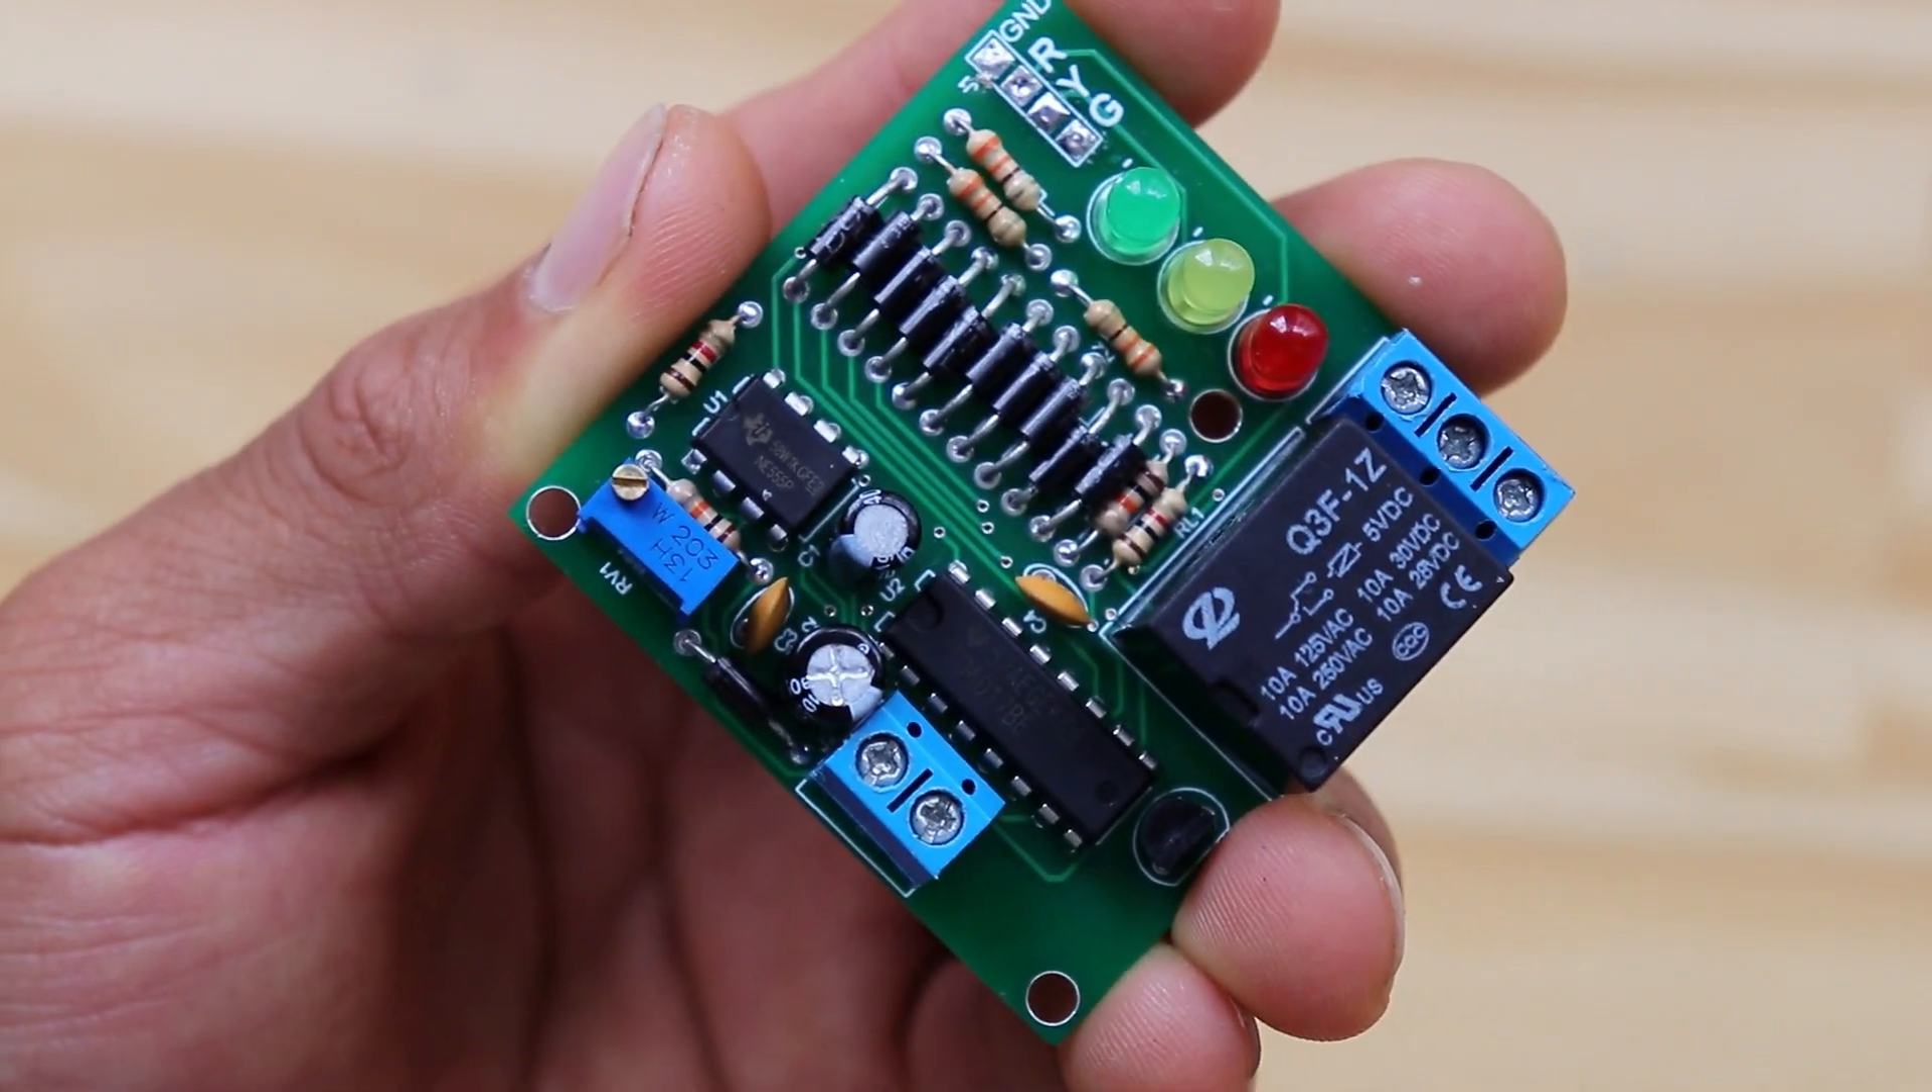Bueno señores aquí ya tenemos la tarjeta completamente ensamblado.